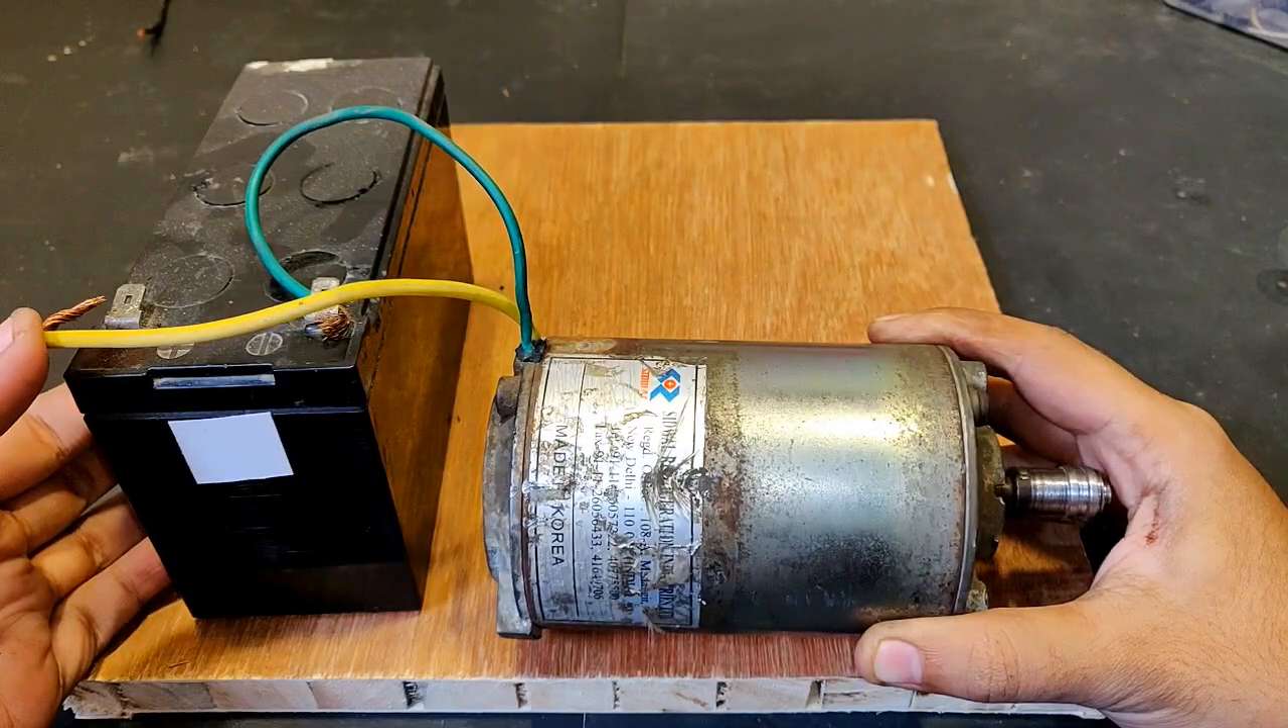Okay, one wire has been connected. Now comes the second one.